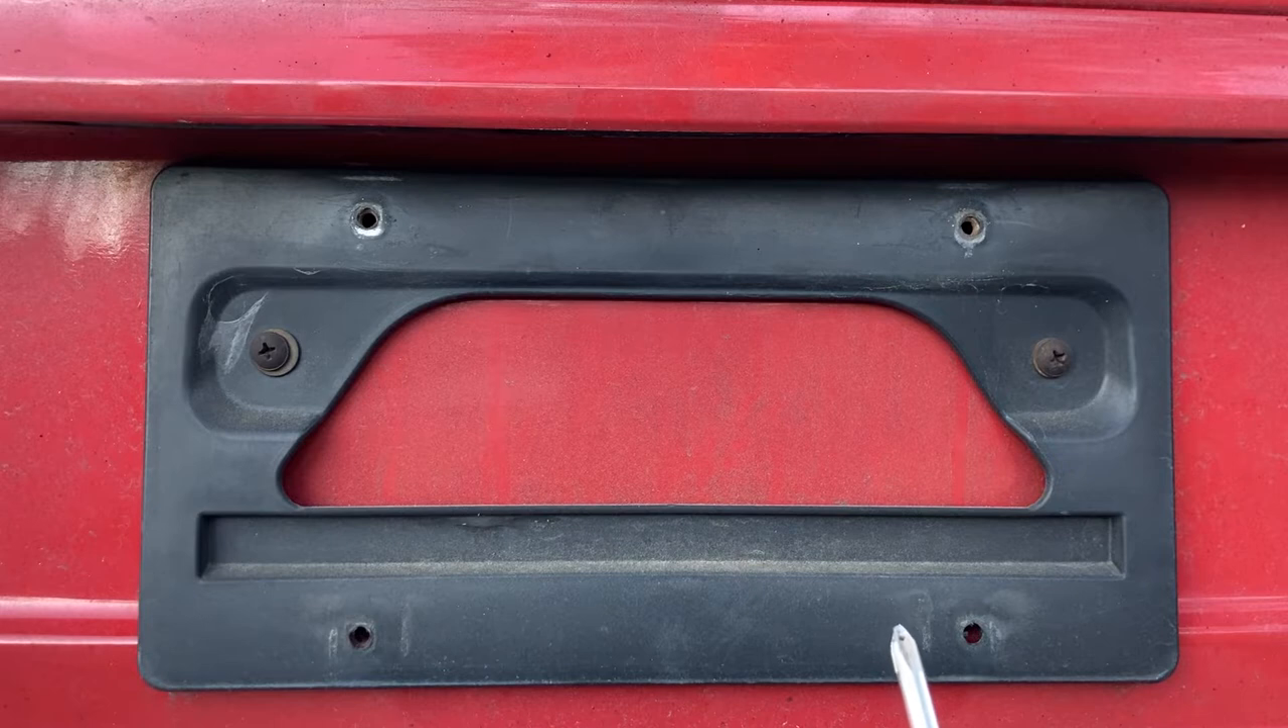There's two more Phillips screws to remove.